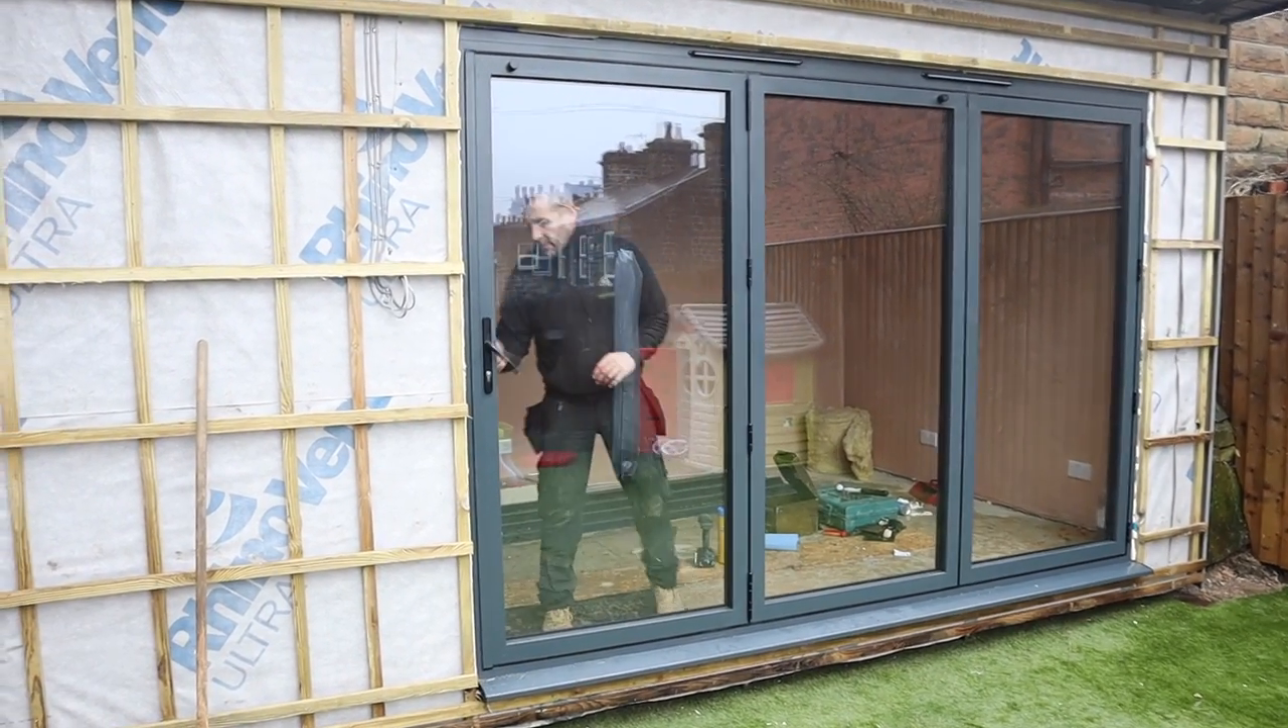Right so there you go I've fit the doors.